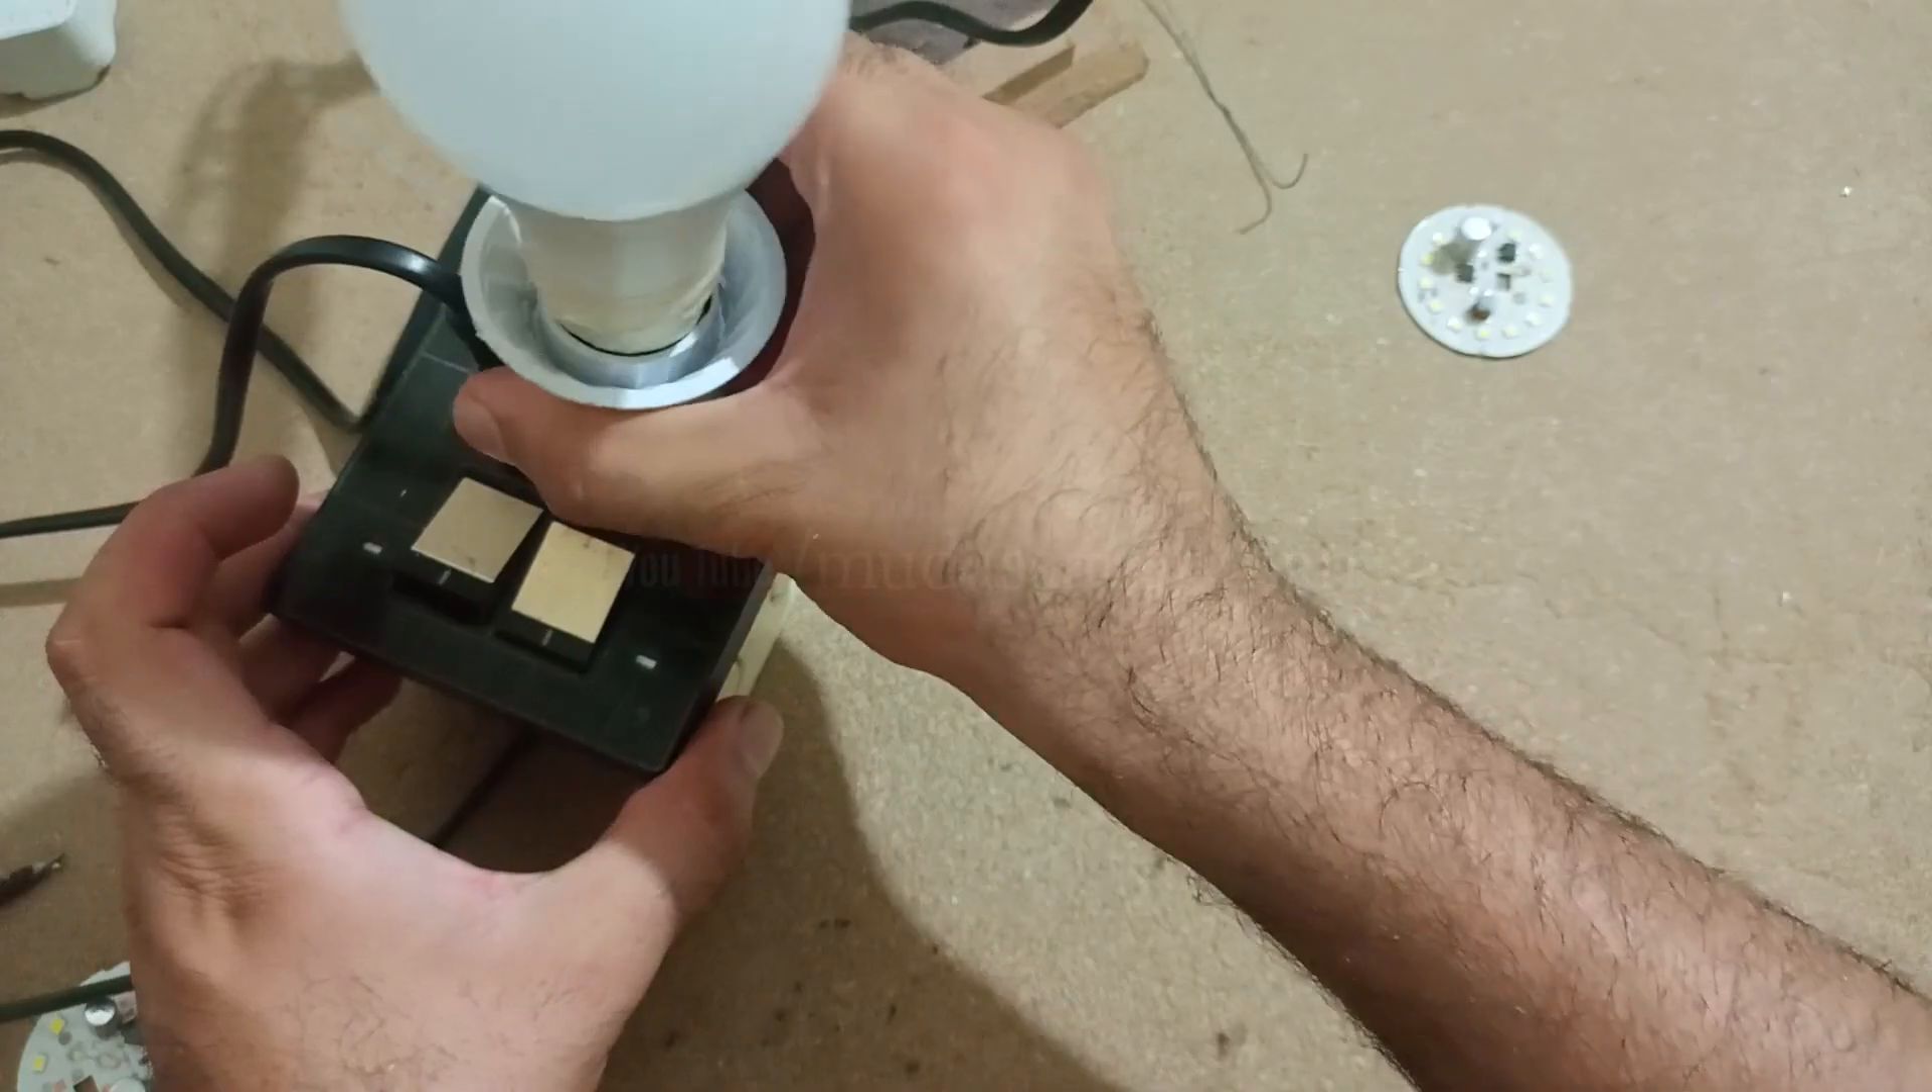تو ابھی یہاں پر بلب میں نے فکس کر دیا ہے۔